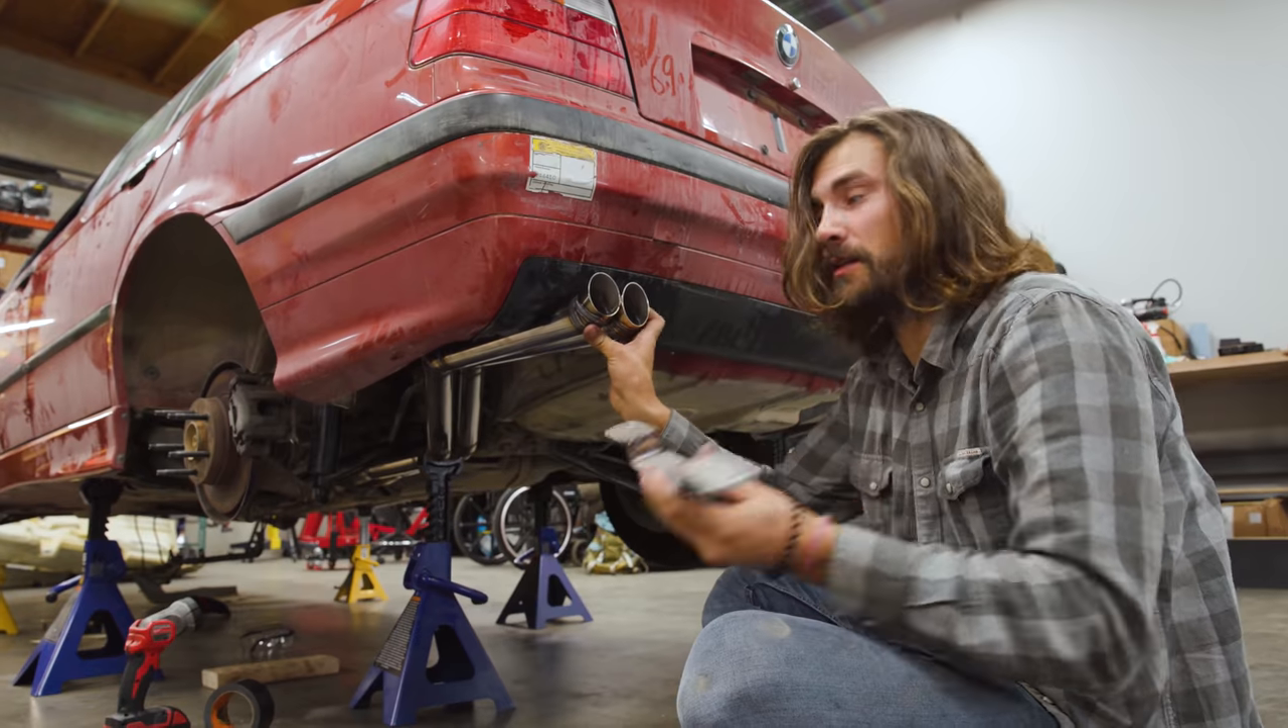Well golly, that's an exhaust coming right out the back of the car. Now we just need to figure out how to hang it up.